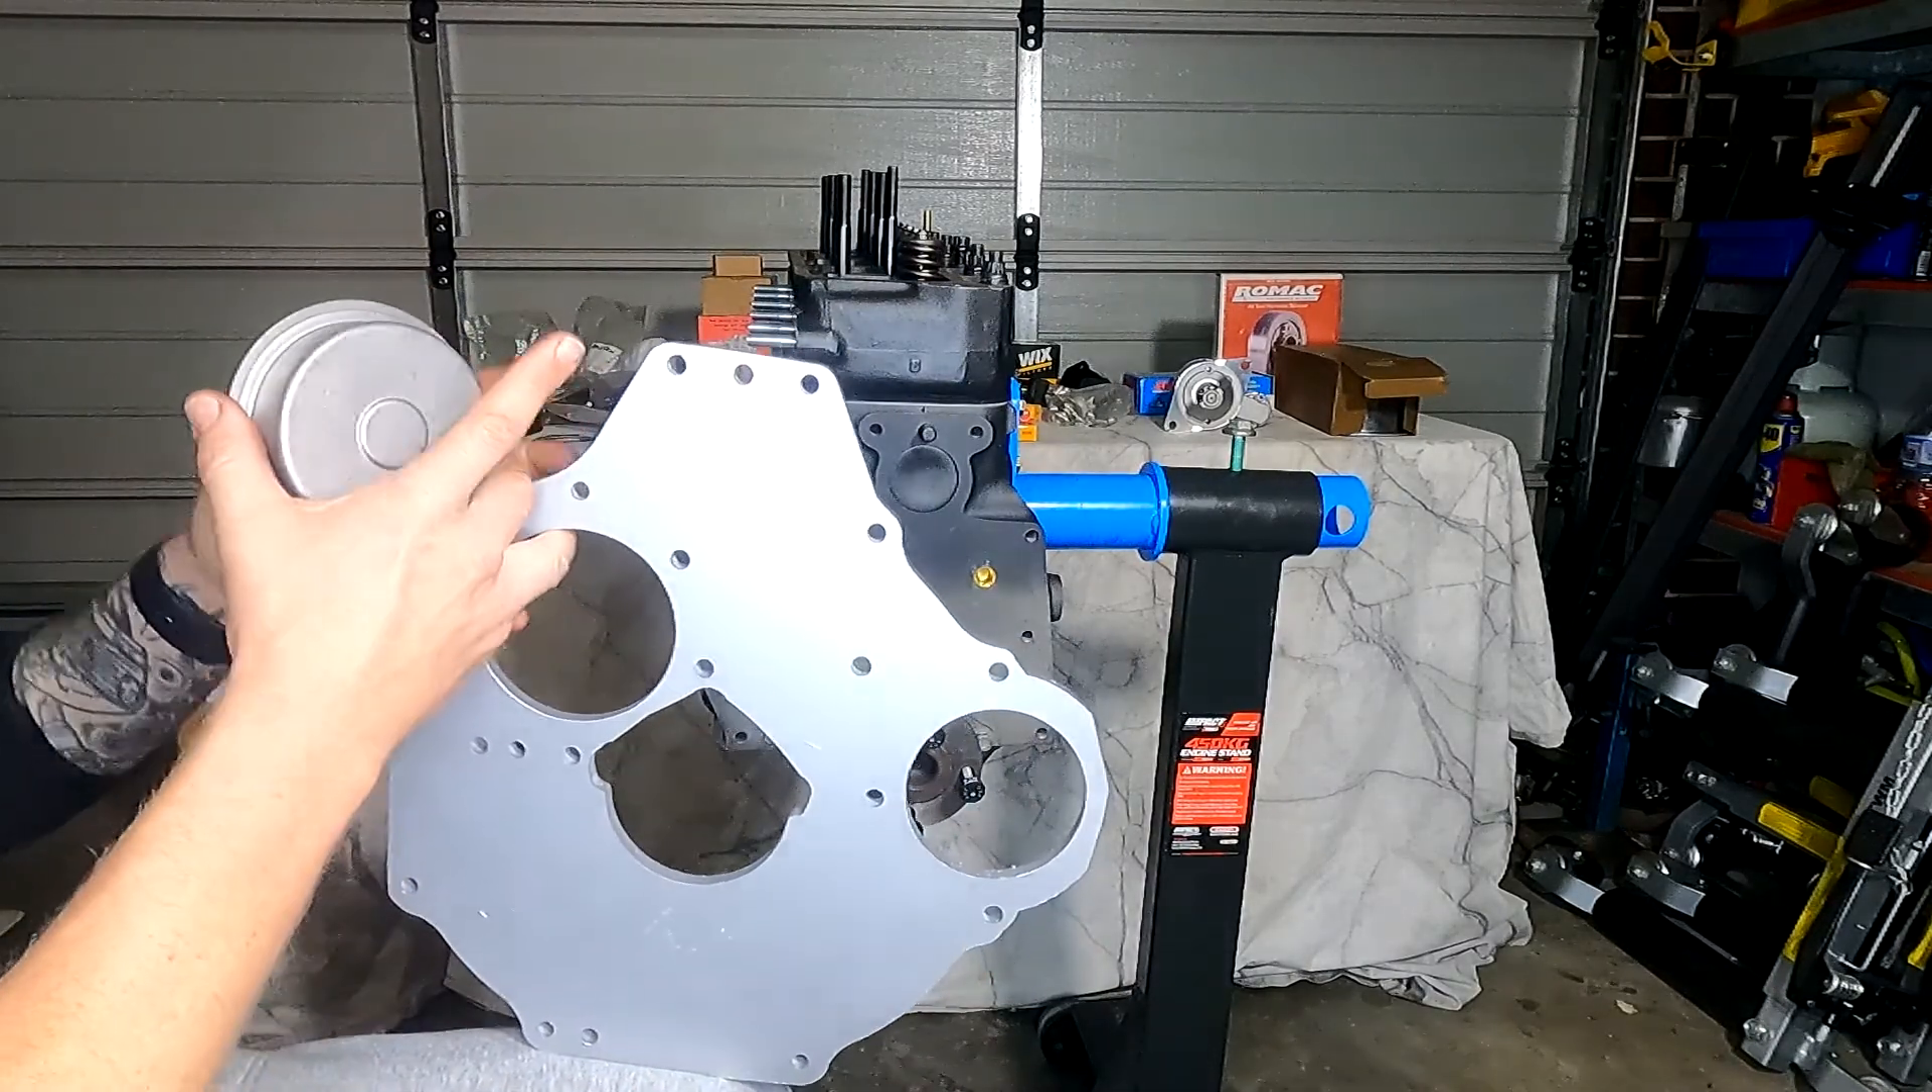All right so we got our rear upgraded timing plate and we have the little cup as well so that needs to get fitted inside there before we go any further.